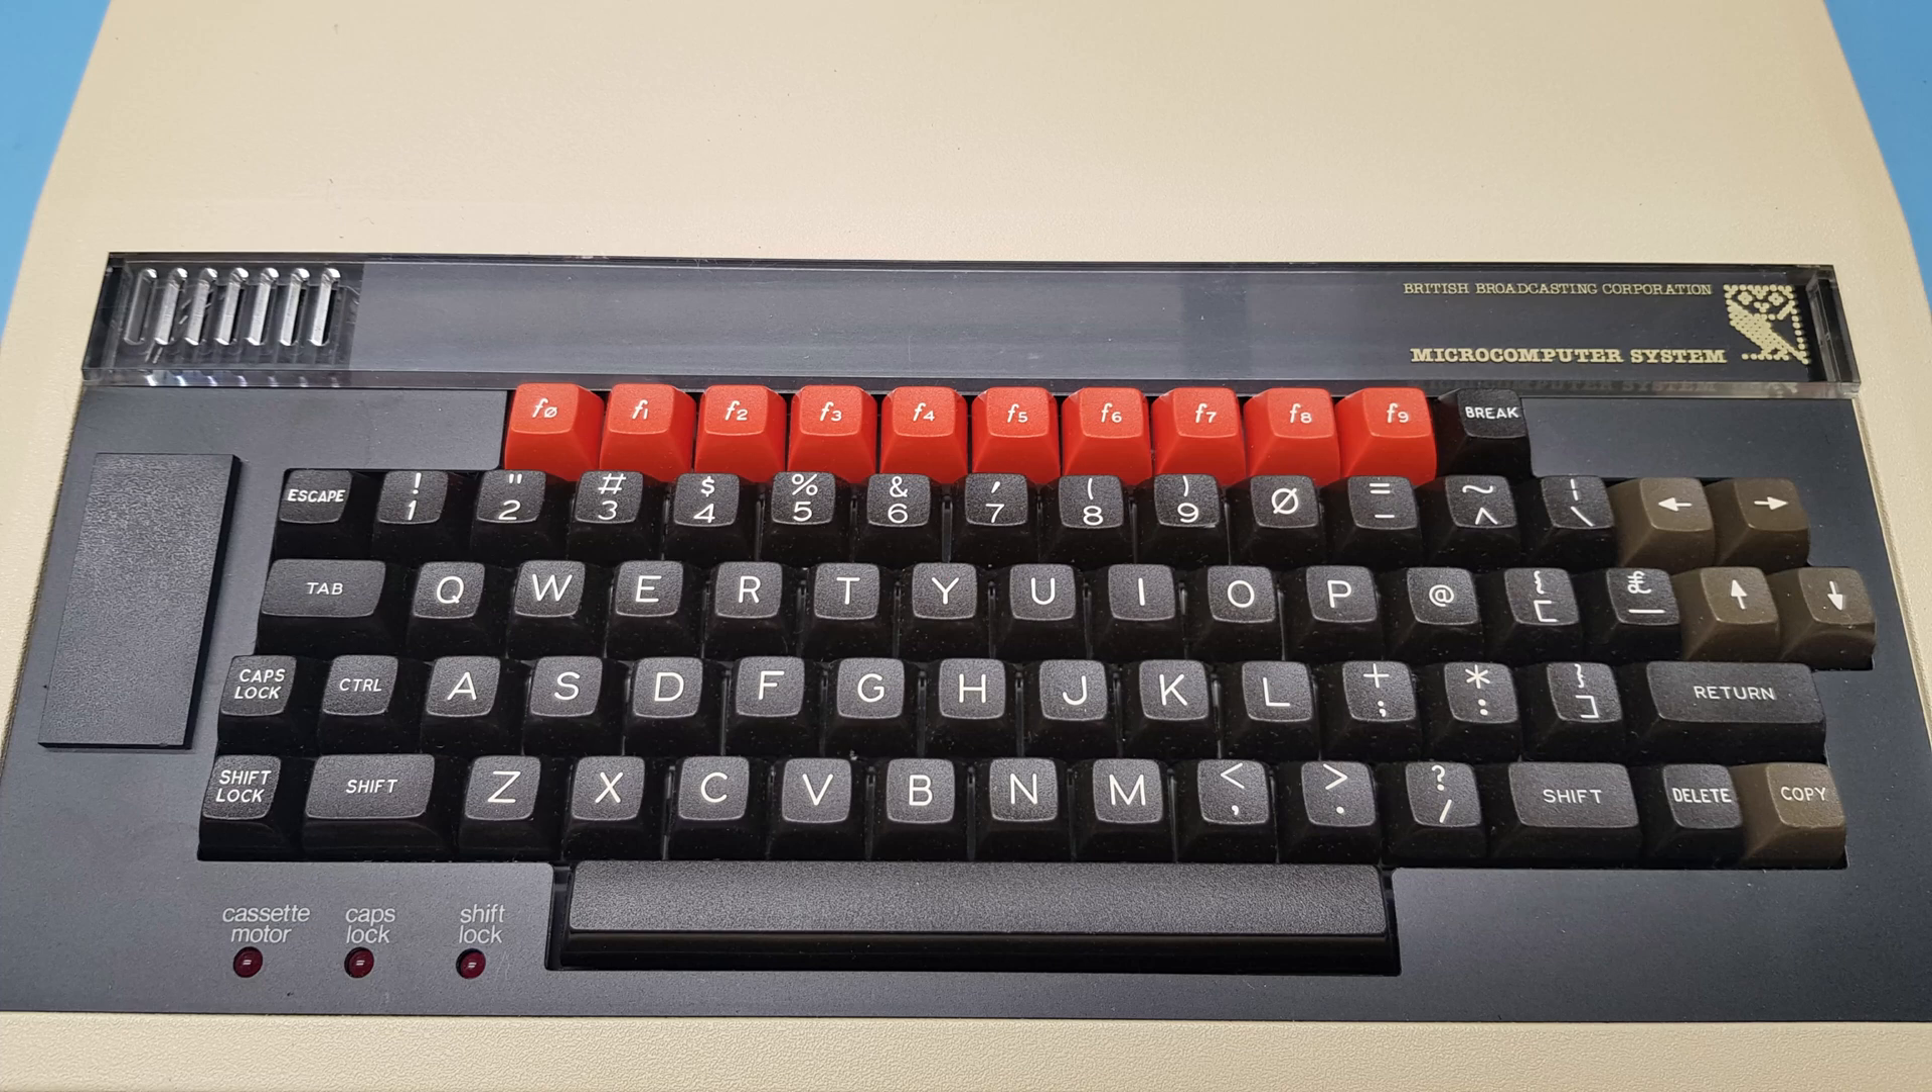Now the lid is back on and I'm hoping it will stay that way for a while, although I do have some more upgrades and add-ons to work on in the near future.